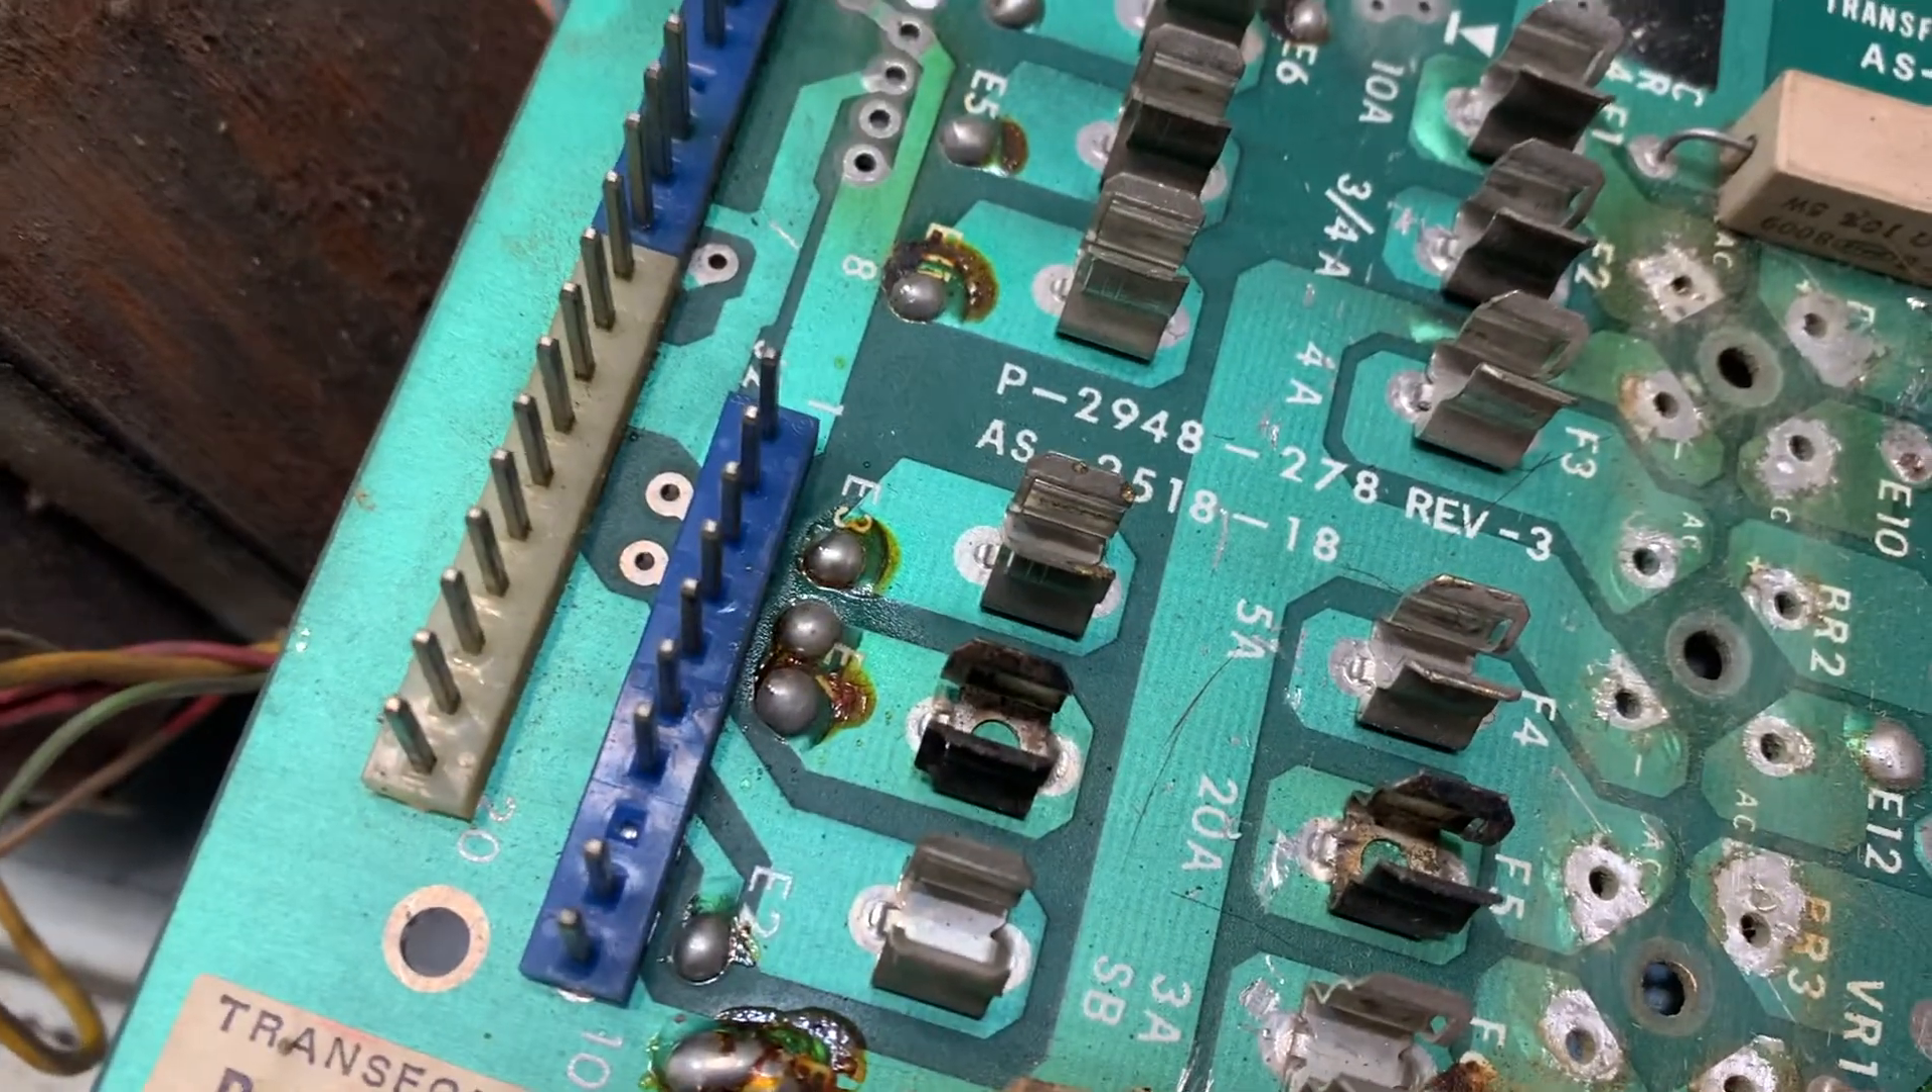Basically, I pulled all the fuses out, checked all the clips.